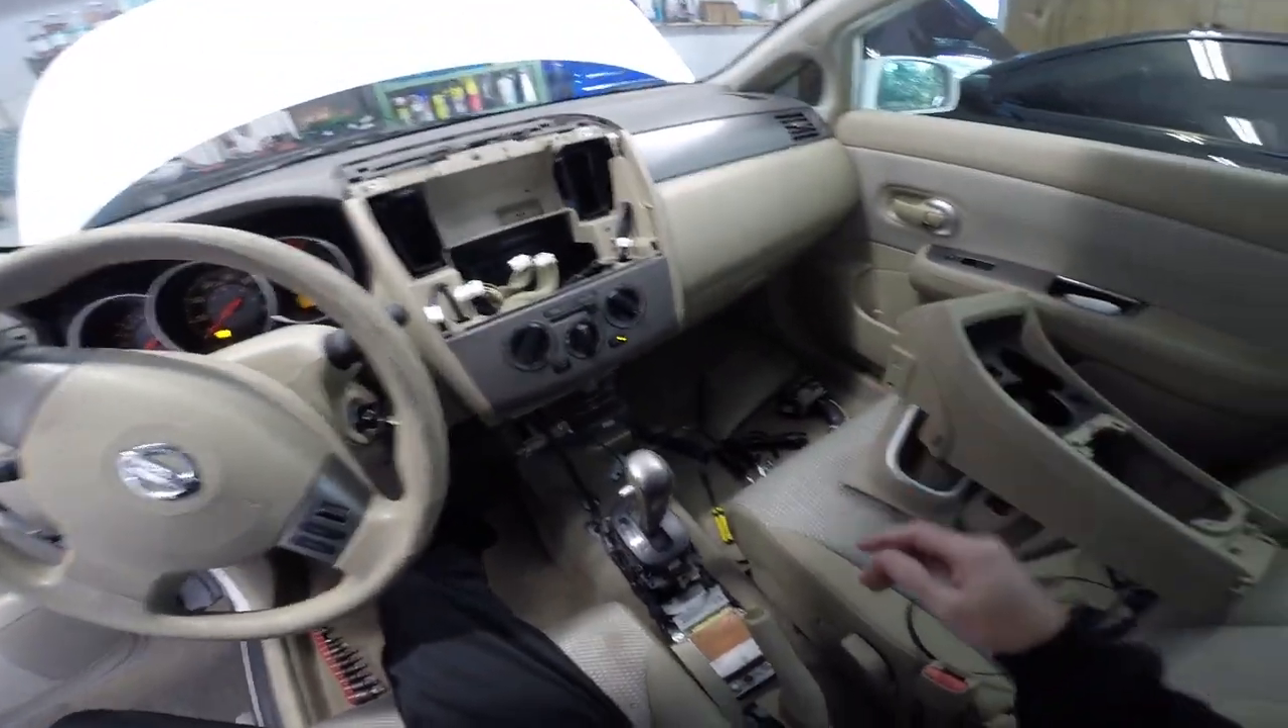And now the whole center console area is exposed.